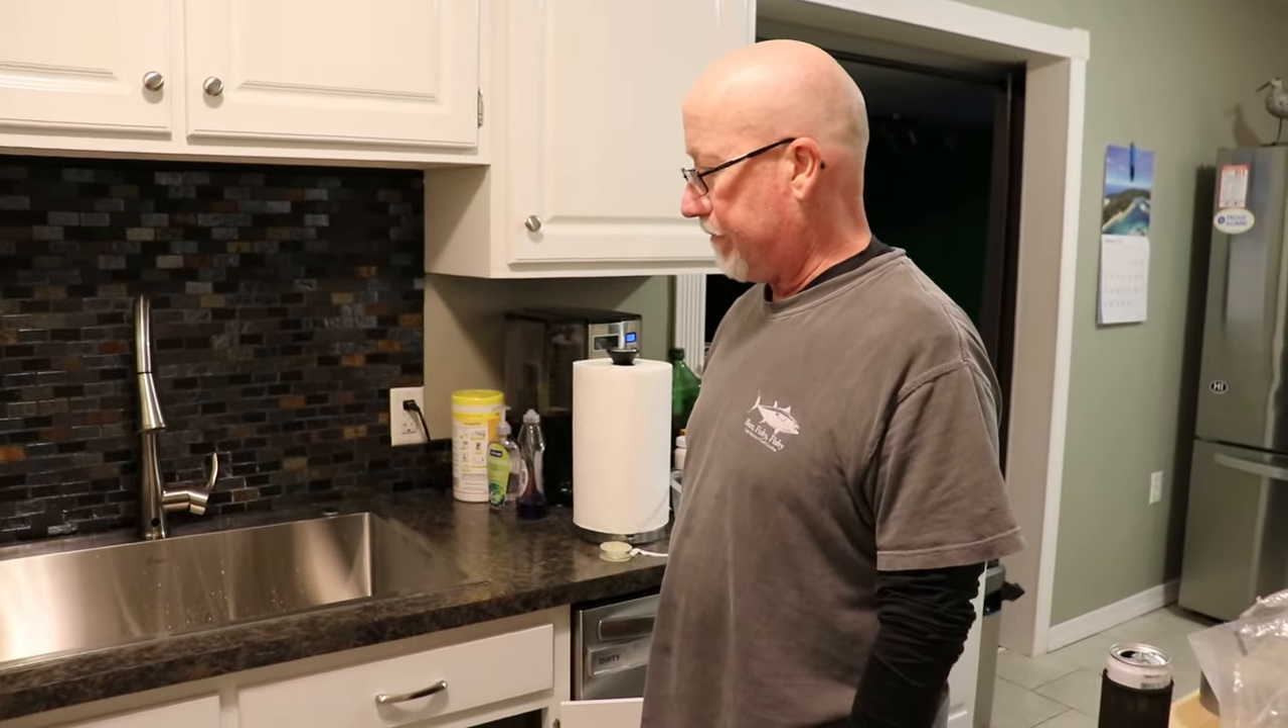And so there we go guys uh new sink and faucet installed.